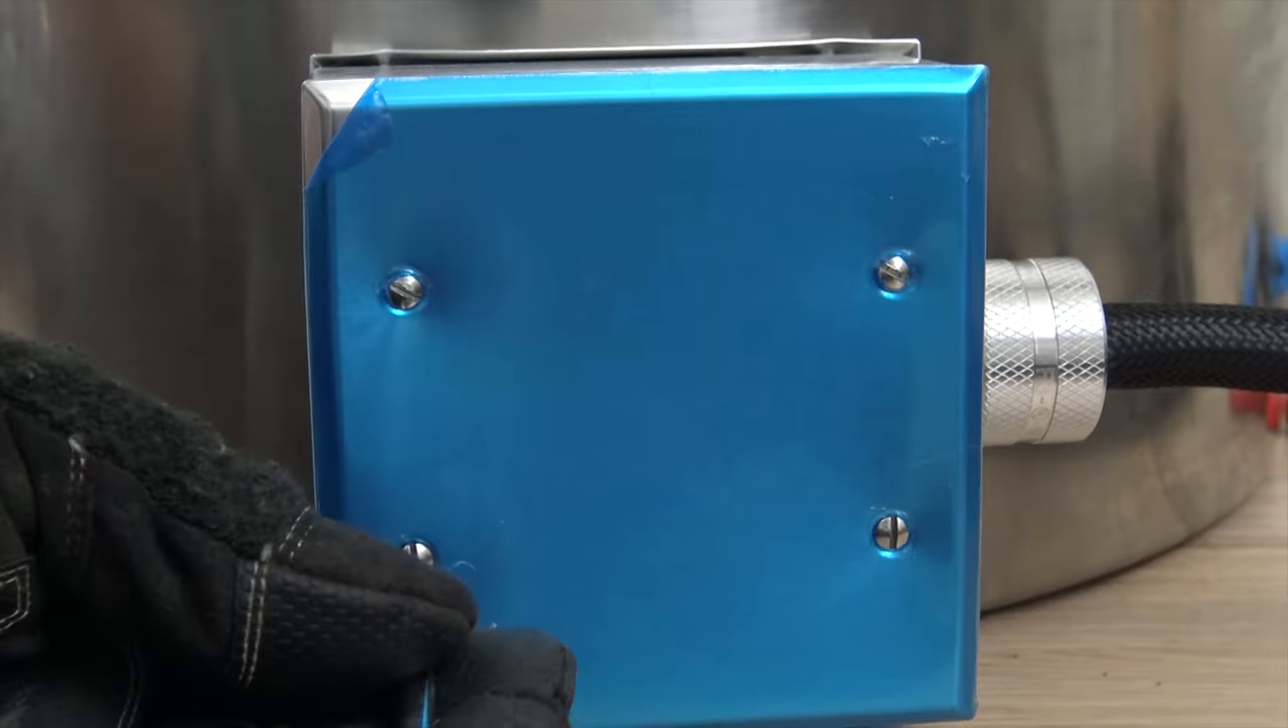Lastly, I closed off the waterproof two-gang box with the metal blank cover.